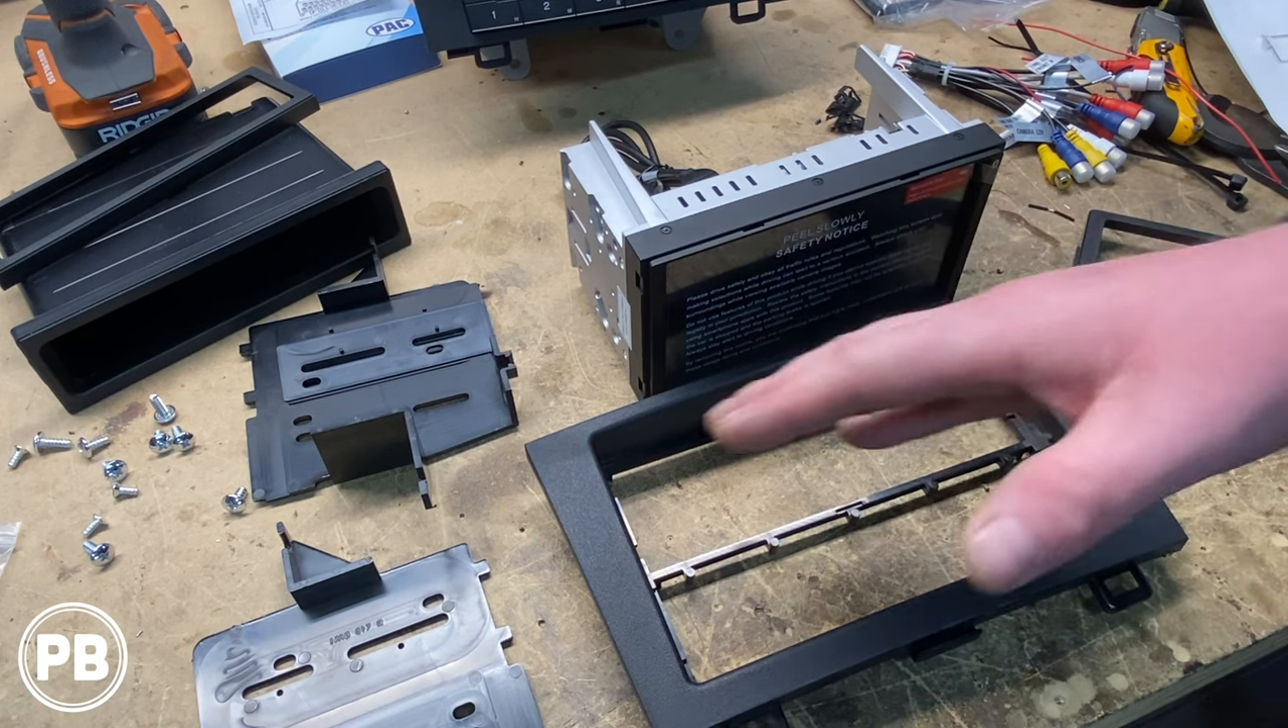Okay, so we have the dash kit all pulled apart here, the main bezel here.